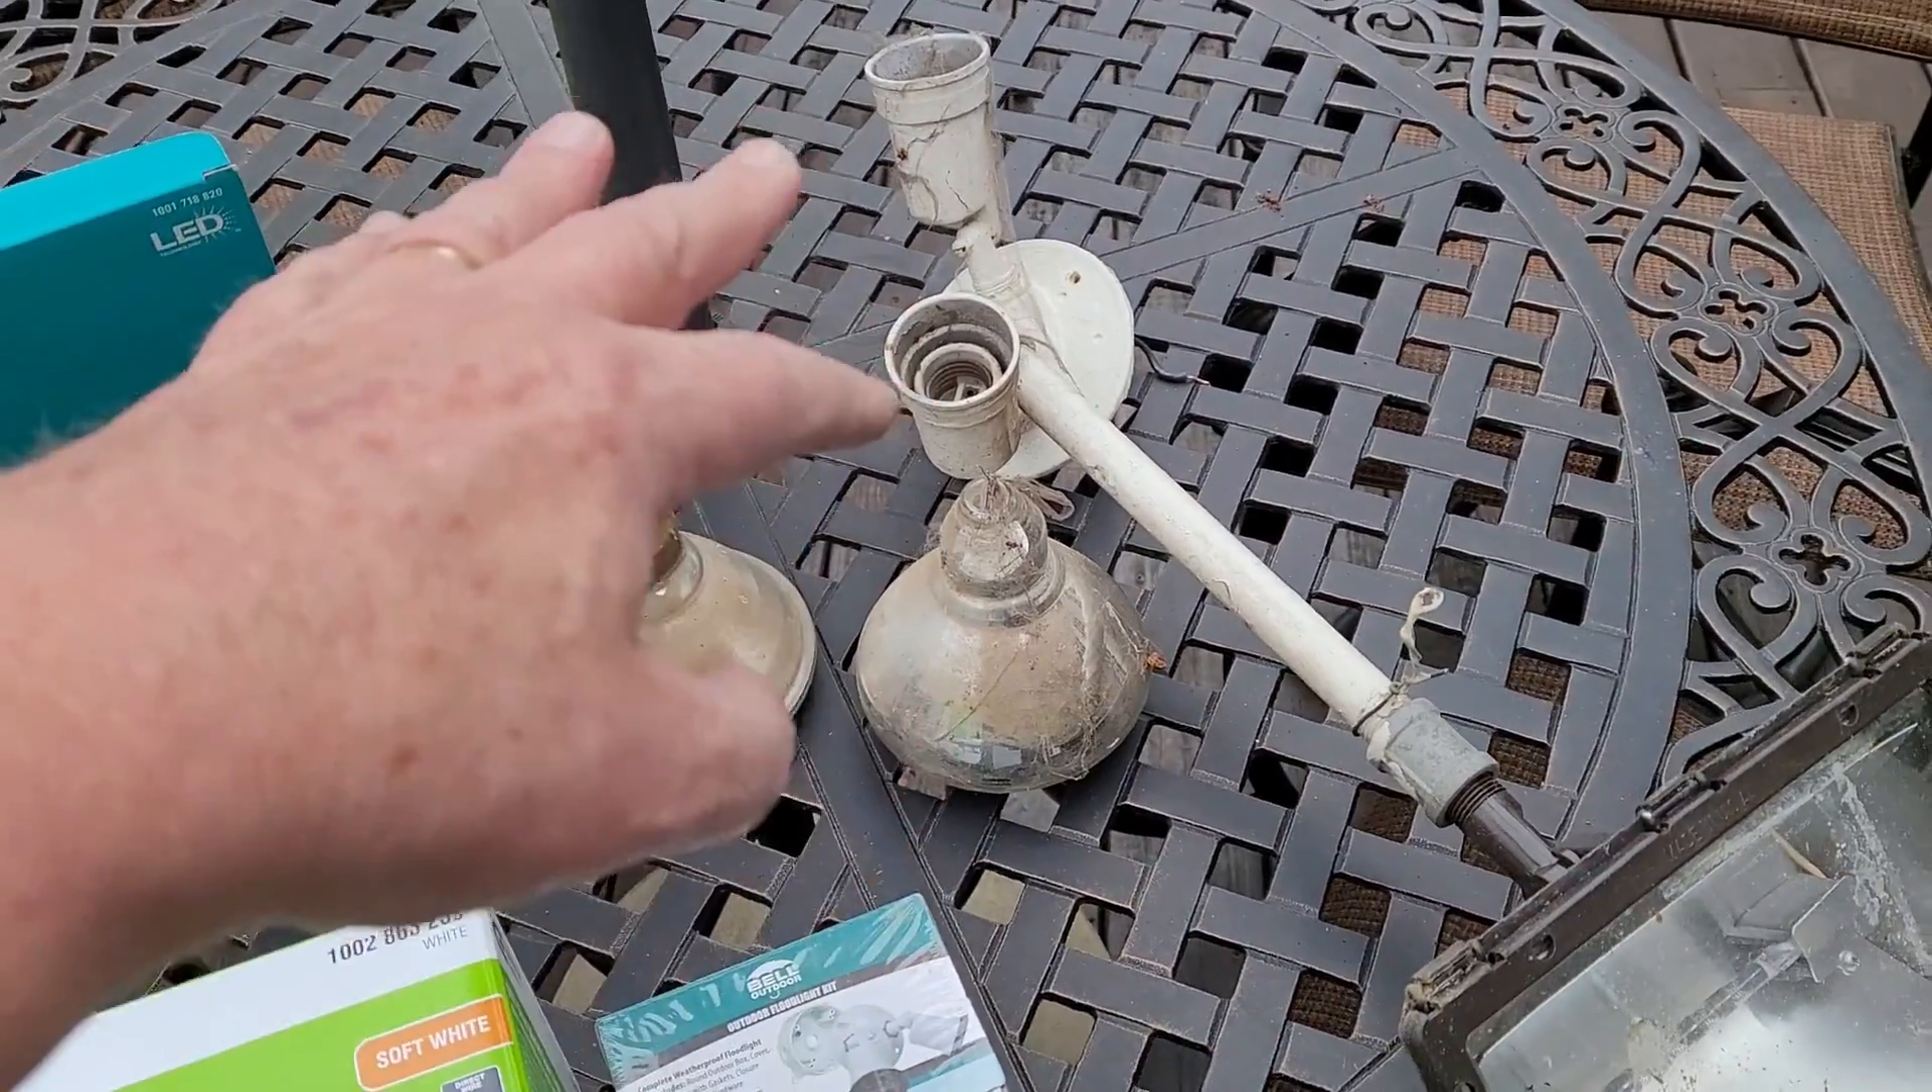Alright, so here's the old fixture taken out.